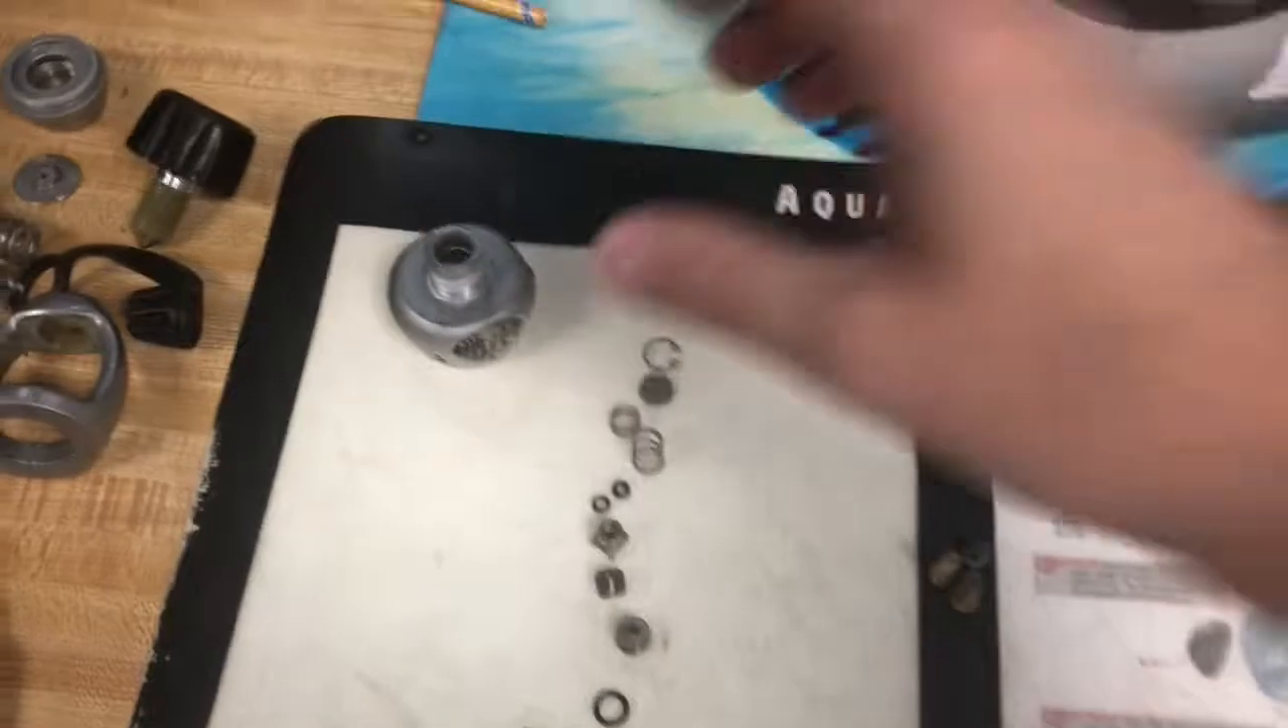Okay guys you can see that we've gotten the first stage all the way apart now.